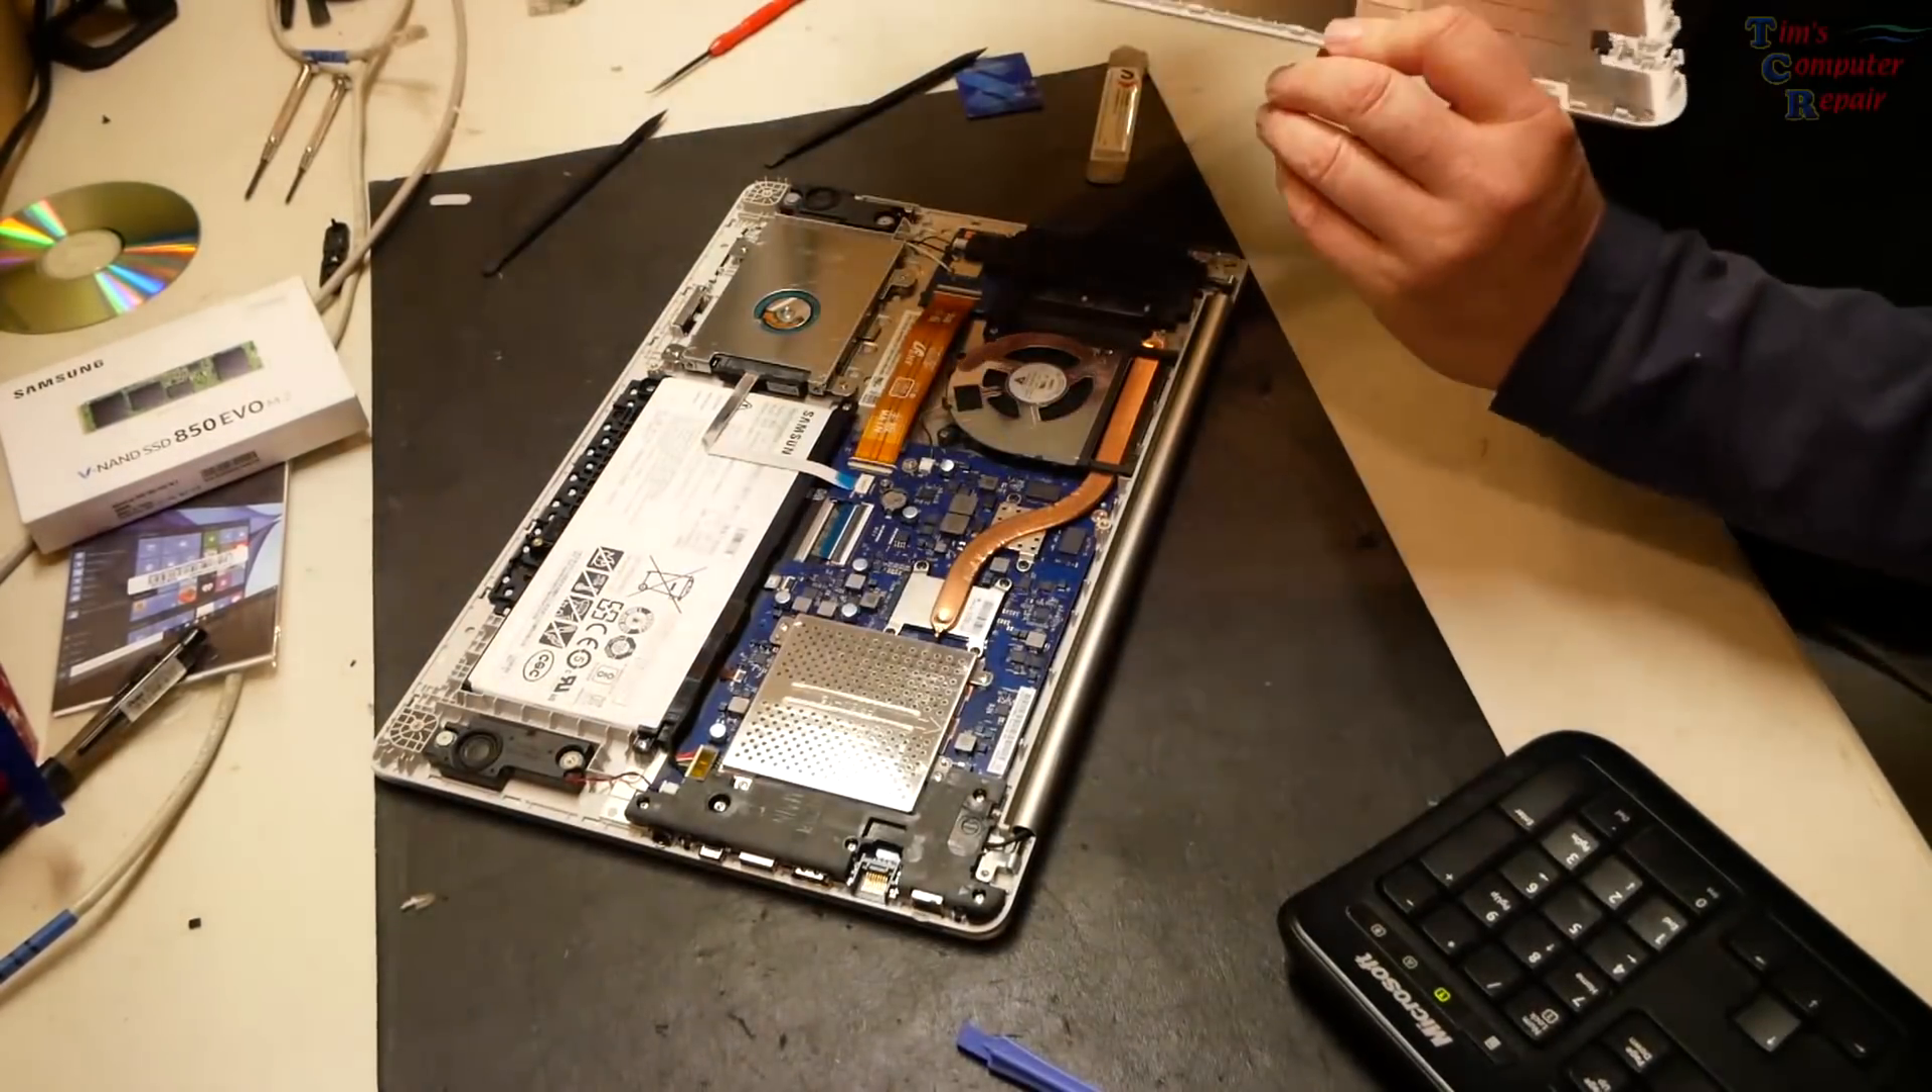As you can see nice and gently done and the back cover comes off and that exposes the components of the computer.